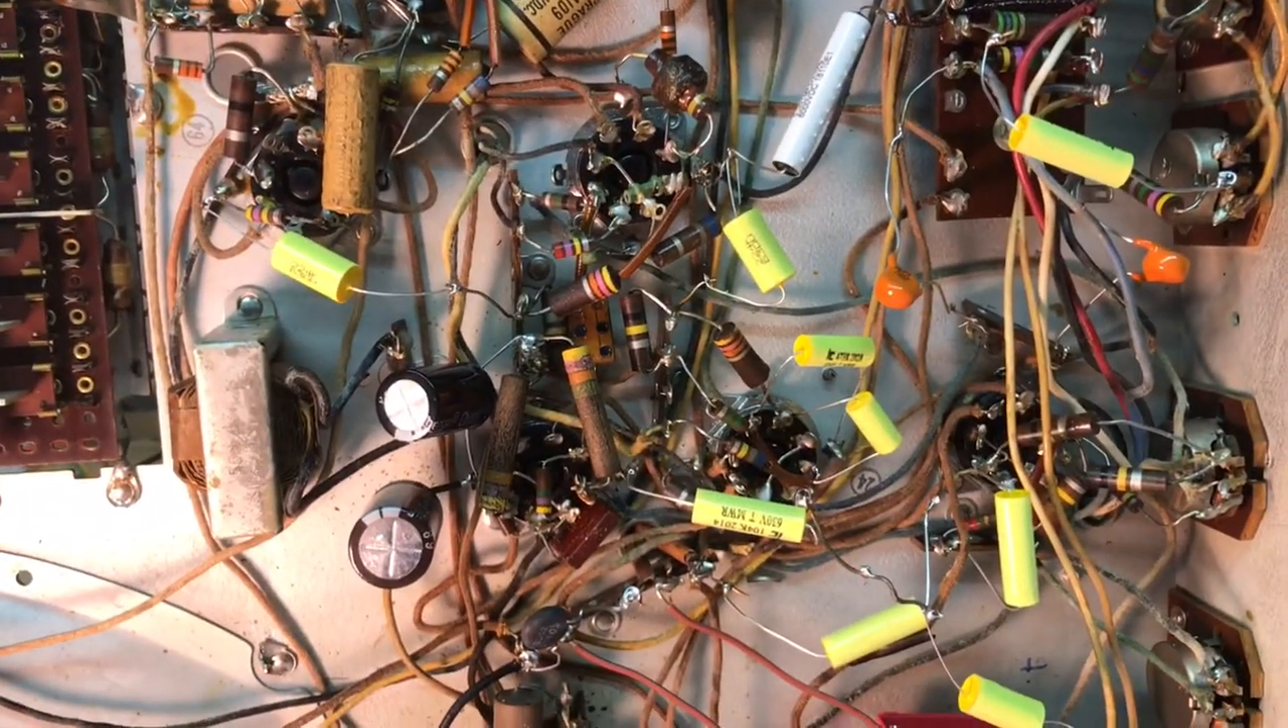This is messy because I'm just tacking the caps in with long leads.